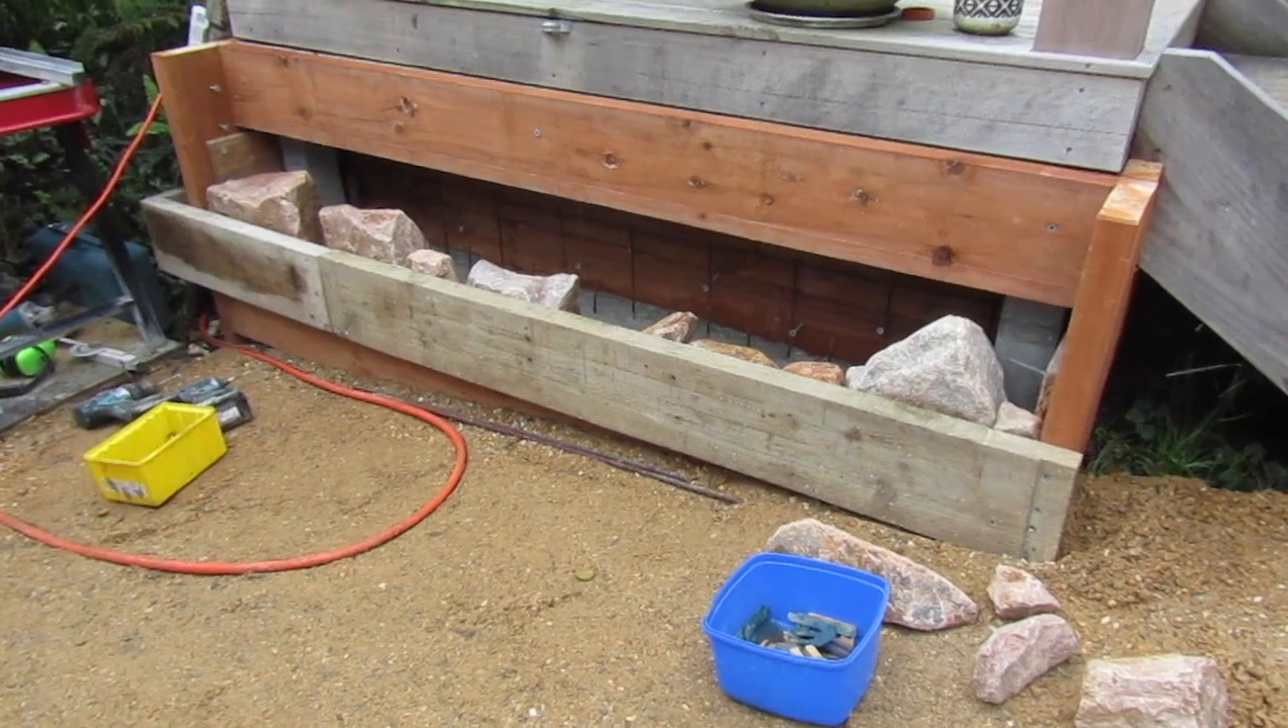With all the formwork in place, we can add all the stones for this first course.